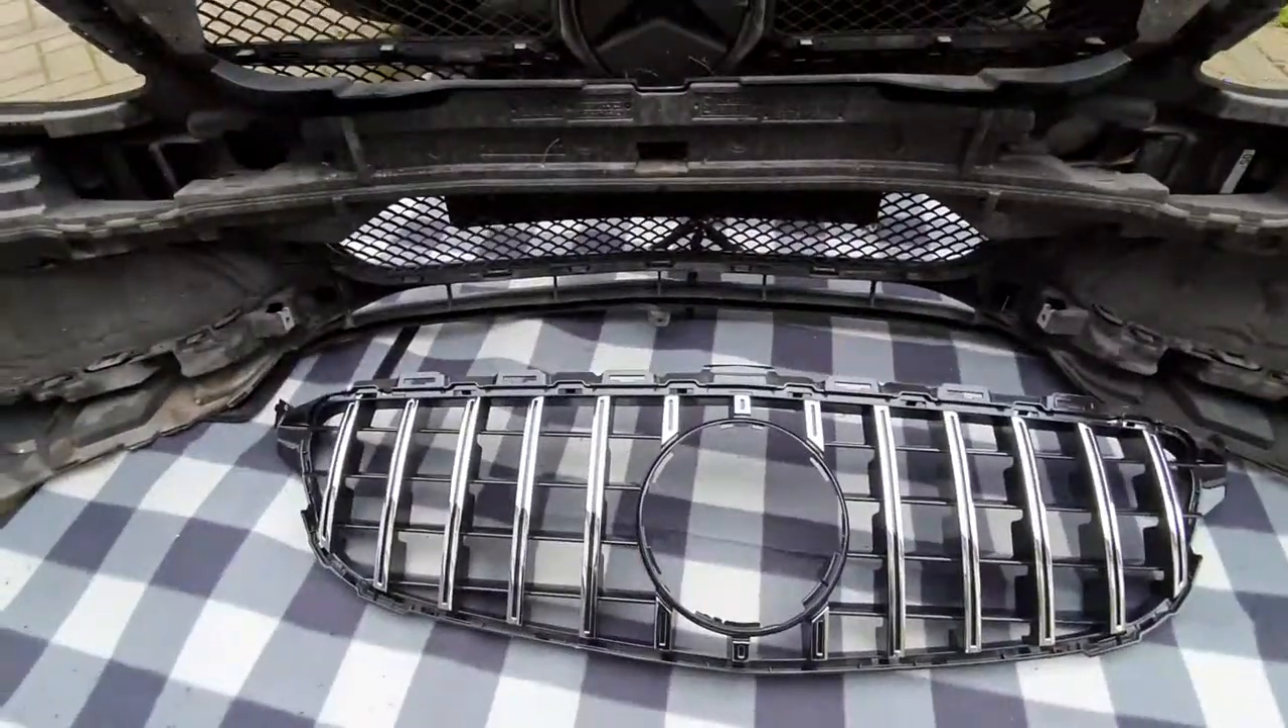Okay, so that's the bumper now off.